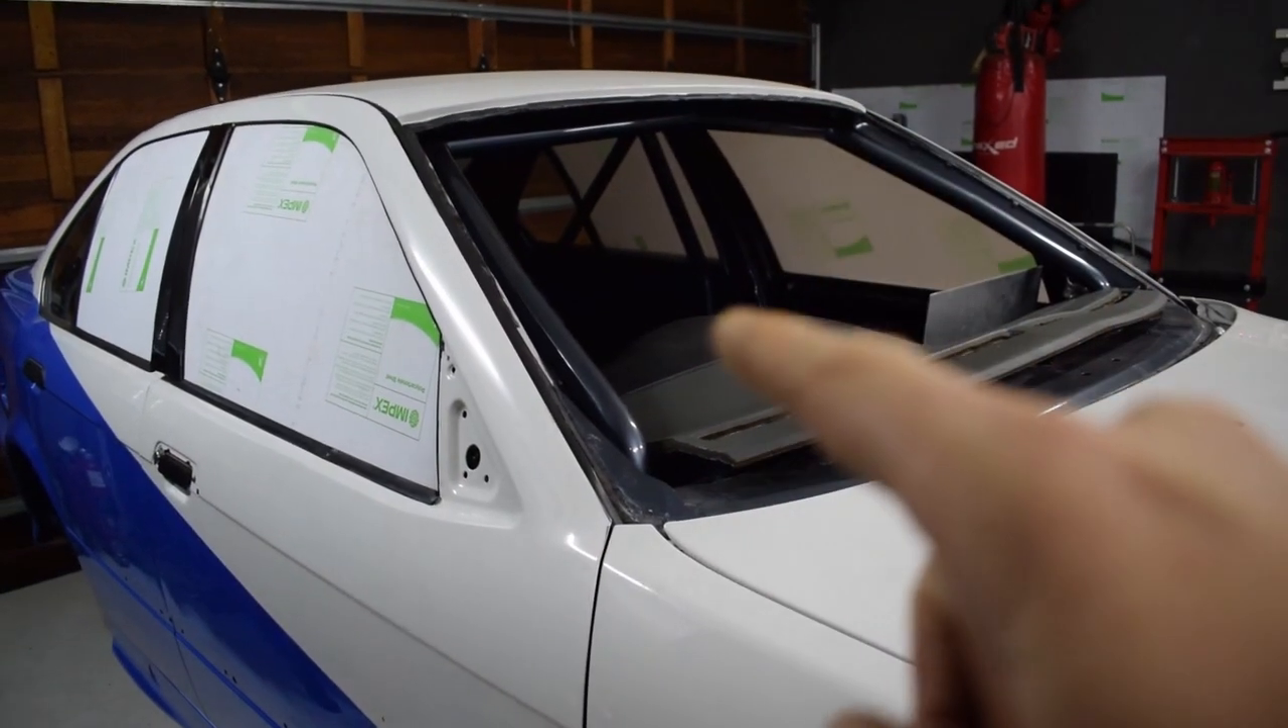Obviously still need to get the windscreen done.